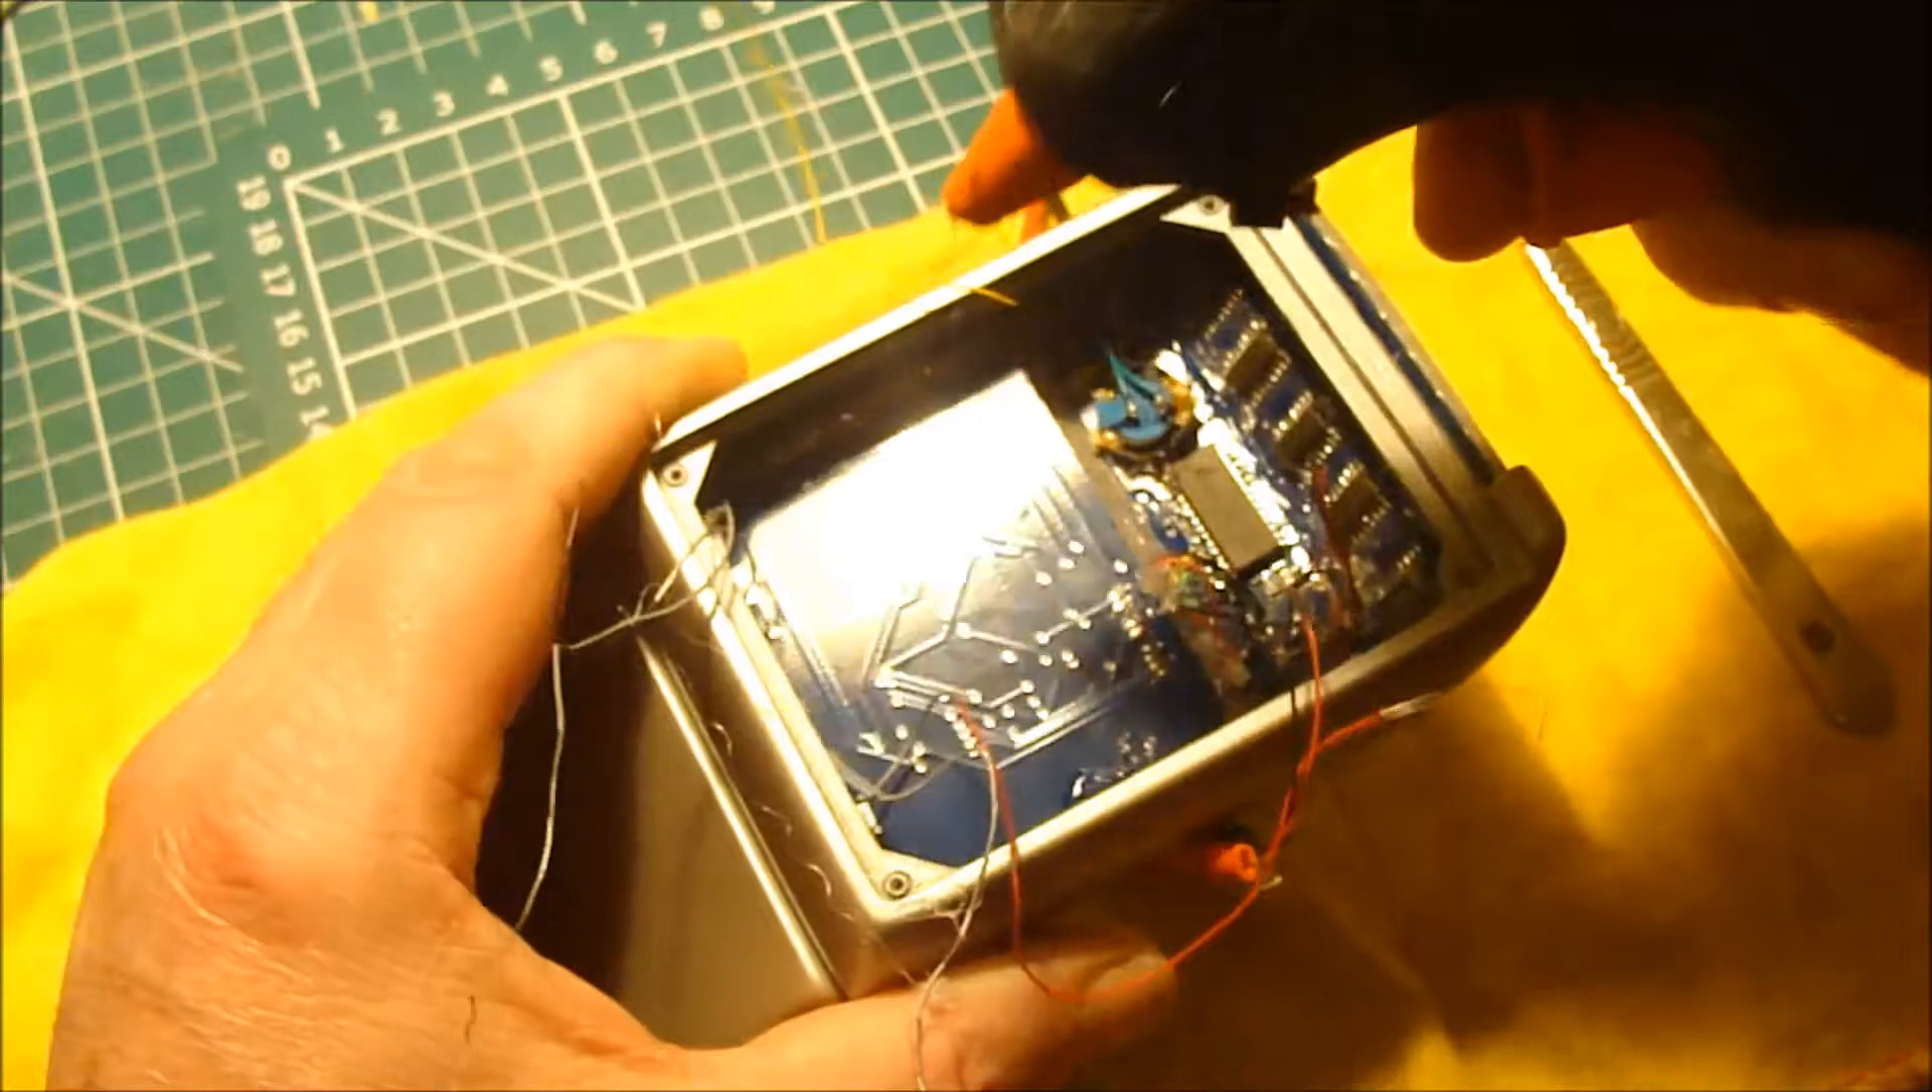So that board is in place.